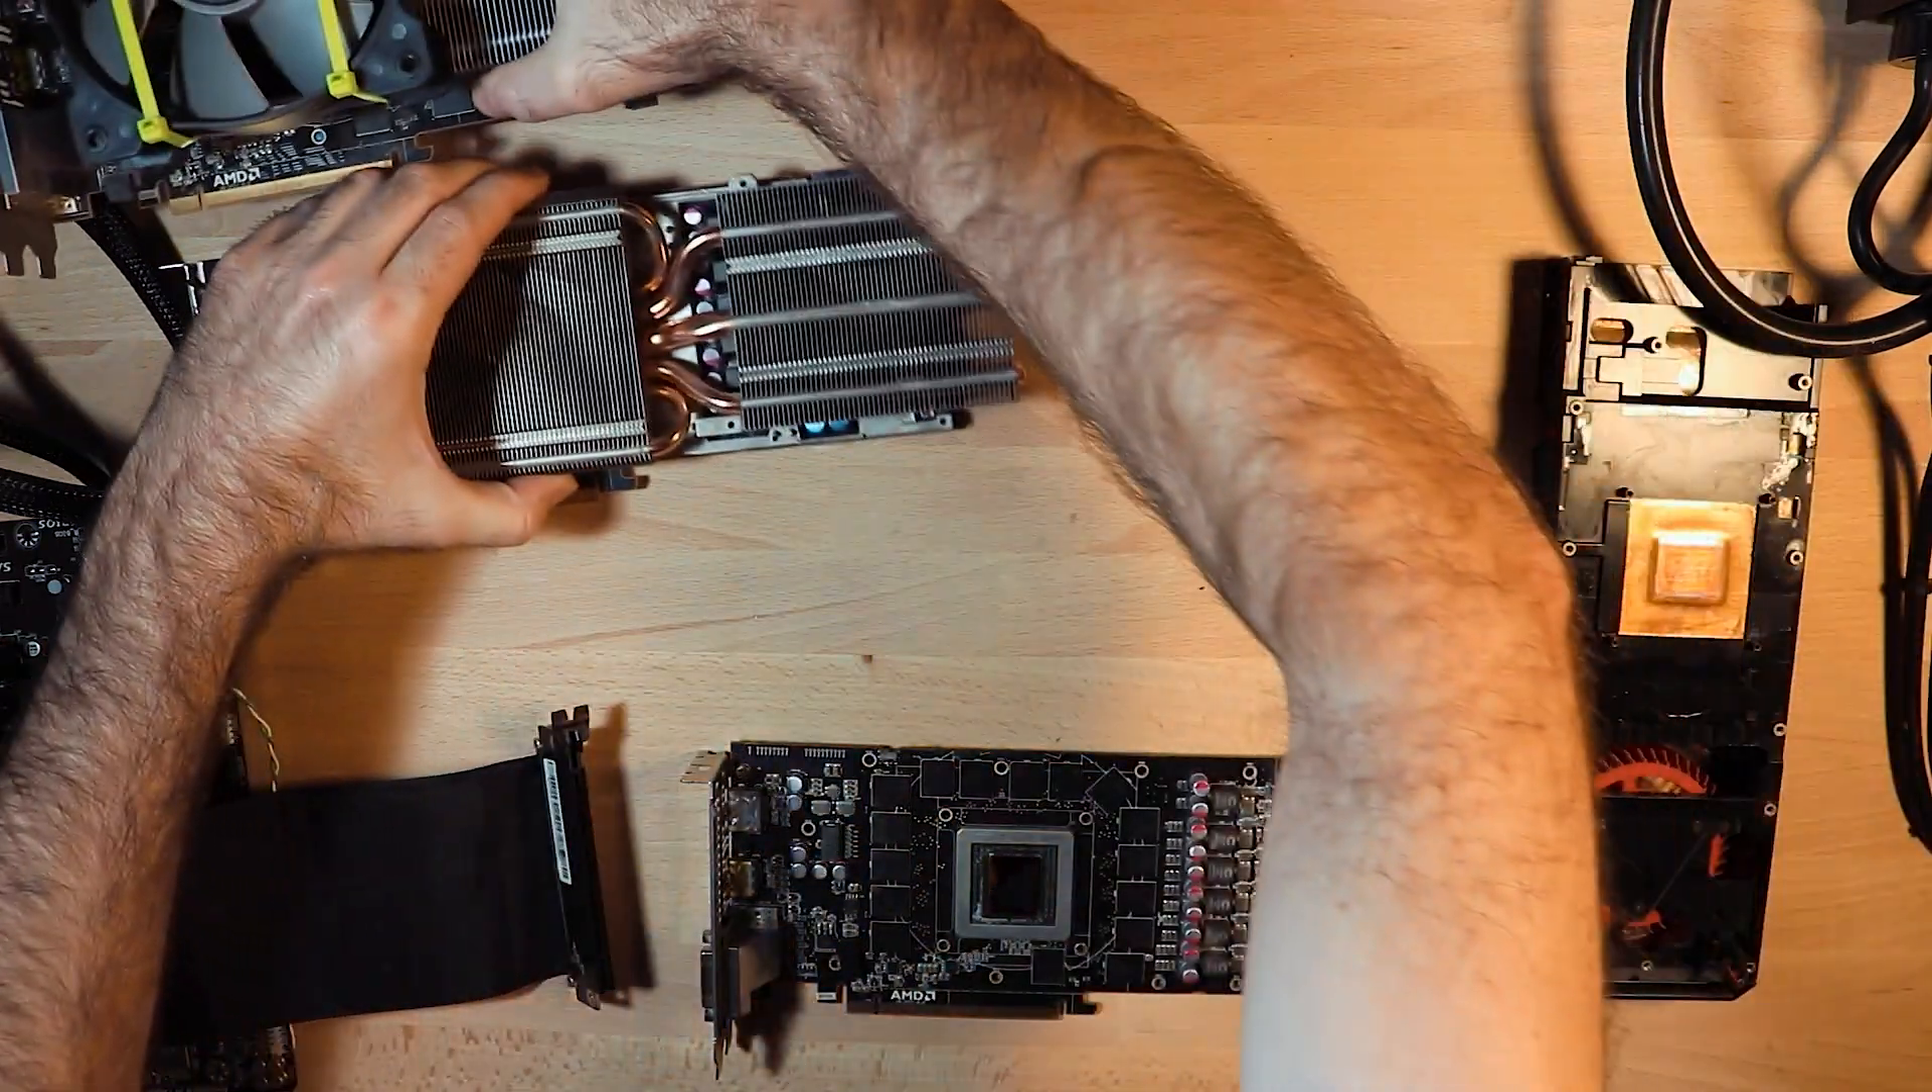With the heatsink off, we can inspect the top side of the board for physical damage.